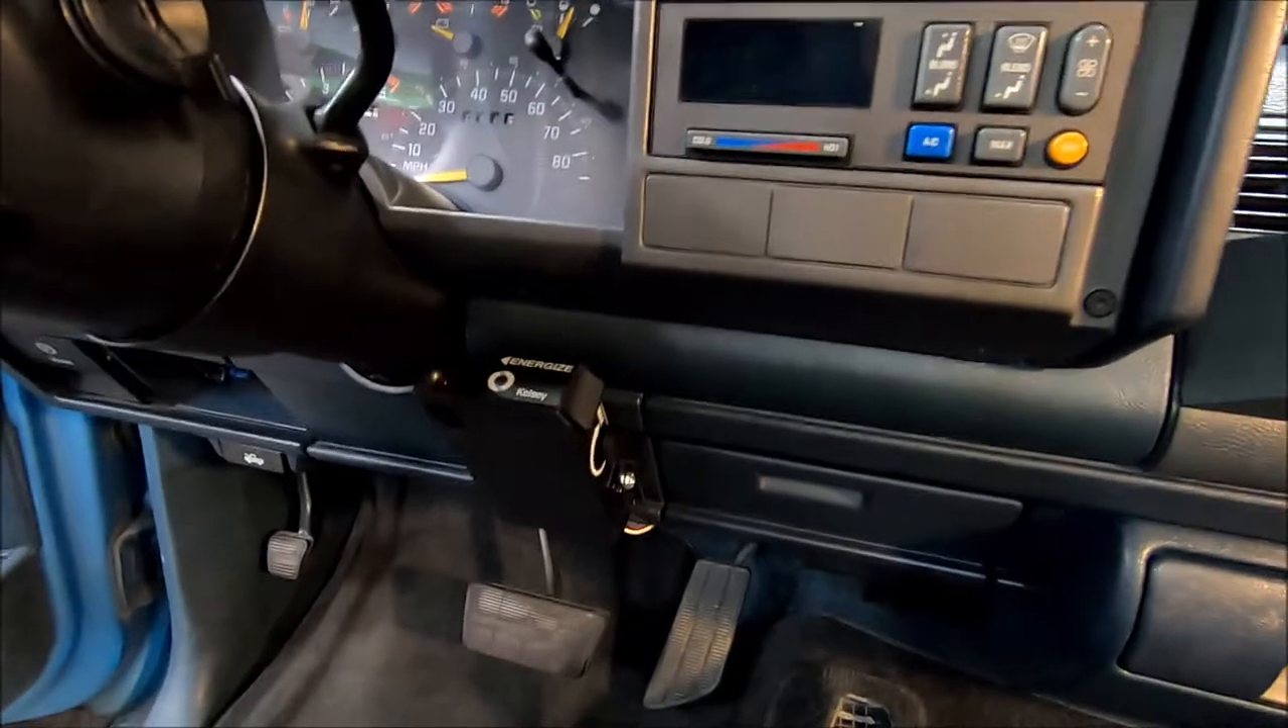We're all done with the installation of the brake controller.